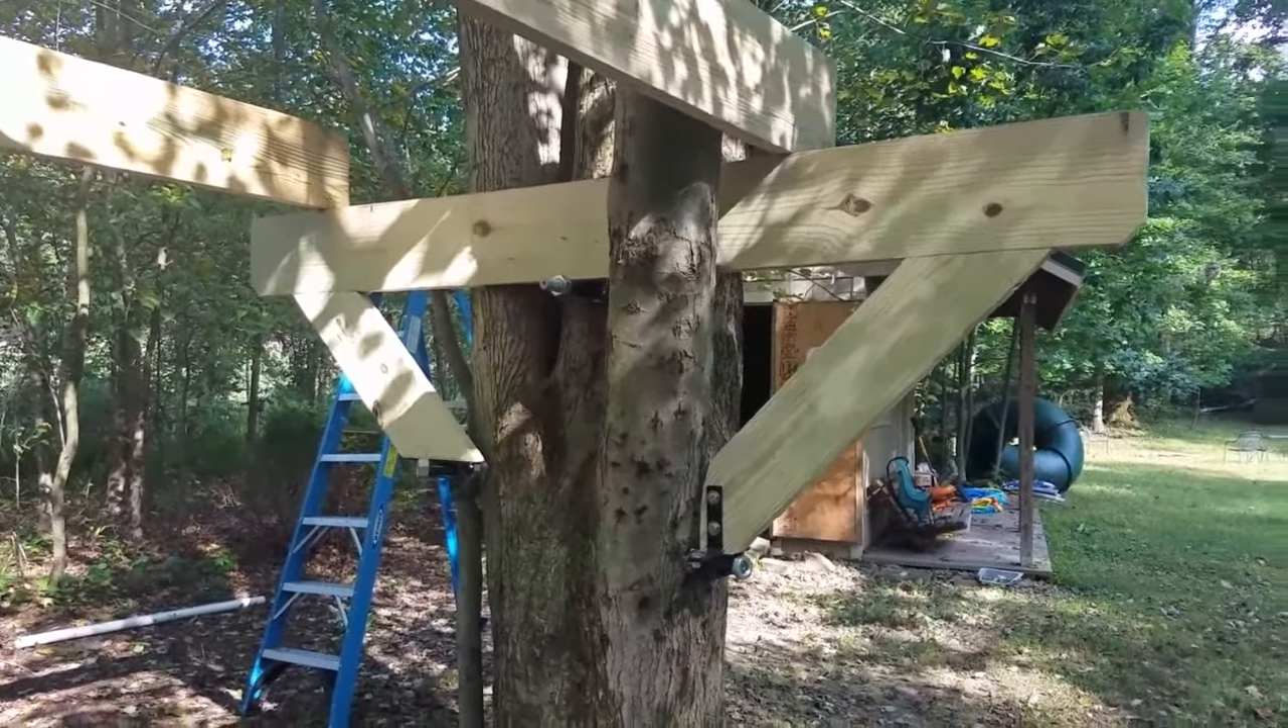Here's the finished support for the first tree of the treehouse.